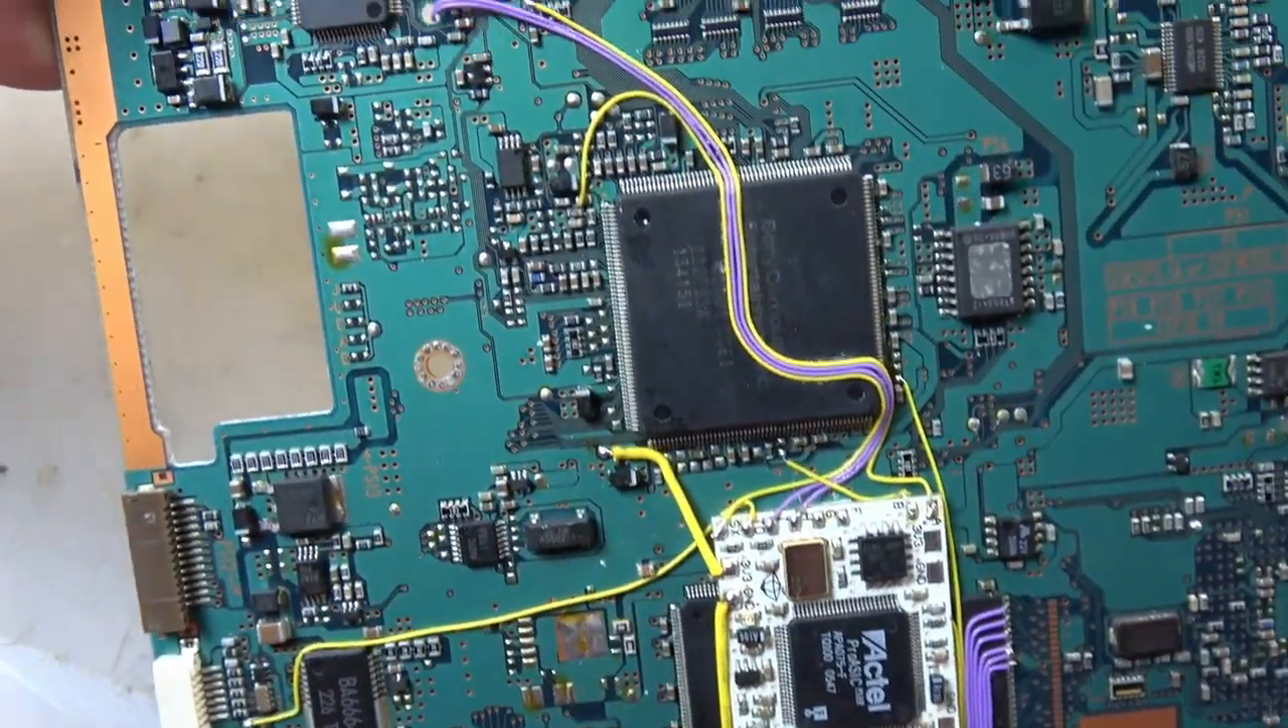So here's the finished chip install.